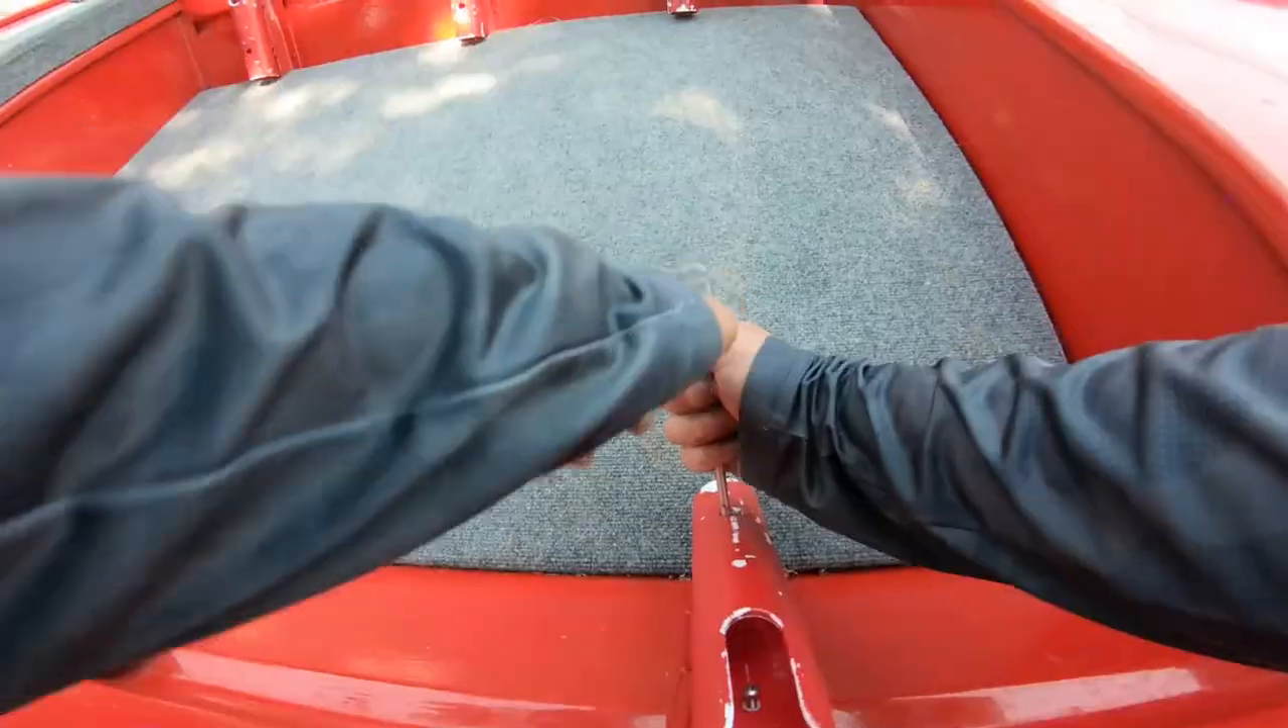Got to take off all of these rod holders. That's what's holding this floor in.